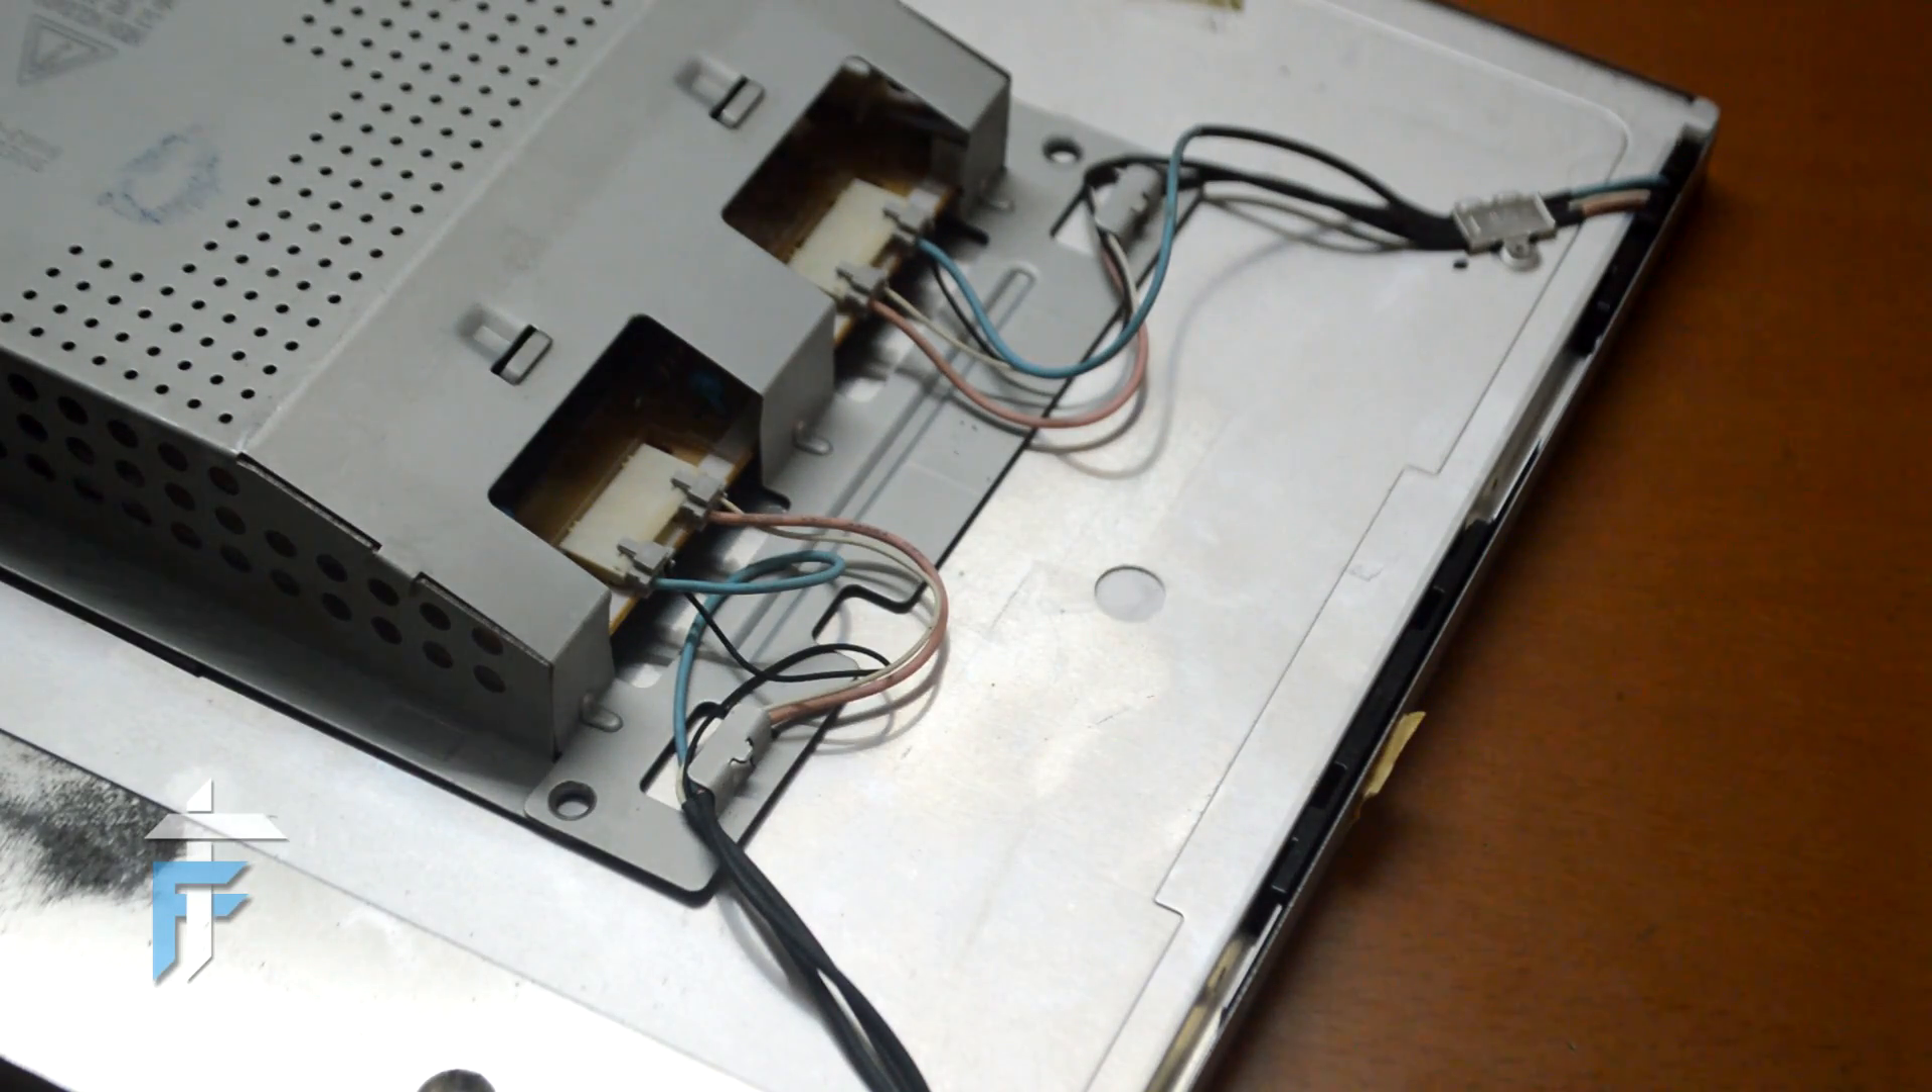Now we are done with the wire connections.